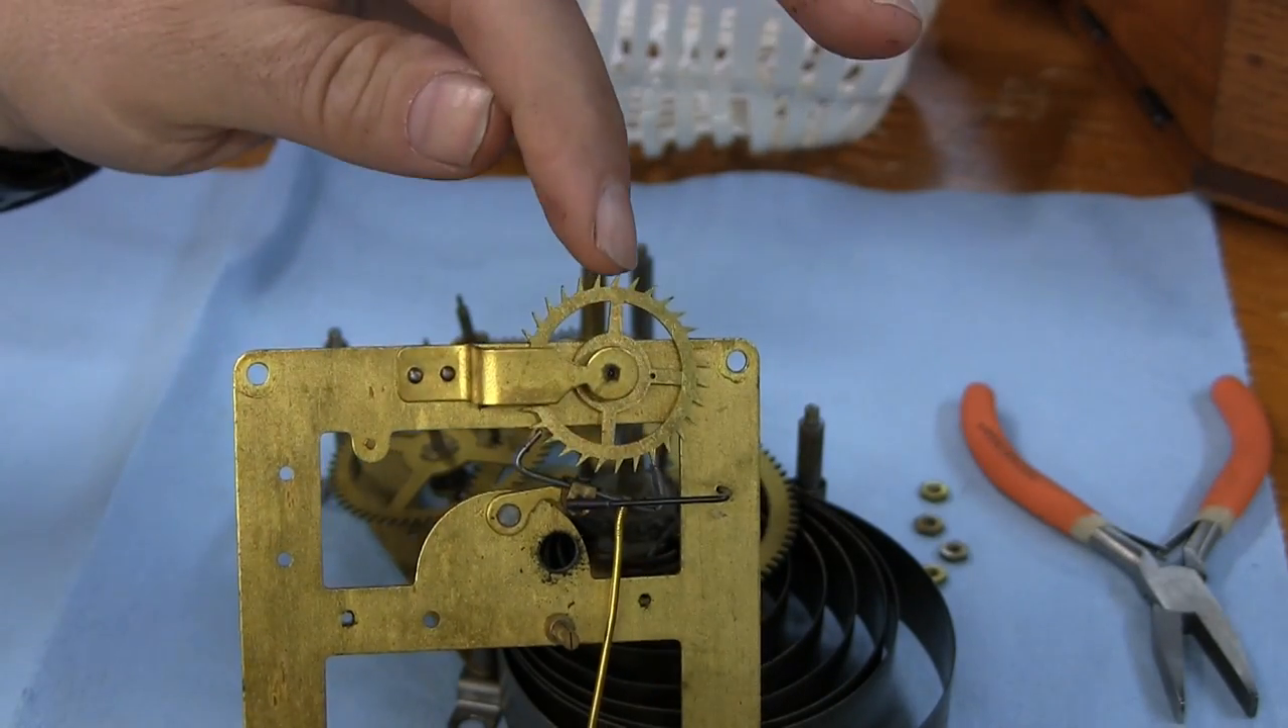So now what we have left on this front plate is the escape wheel which lifts out.